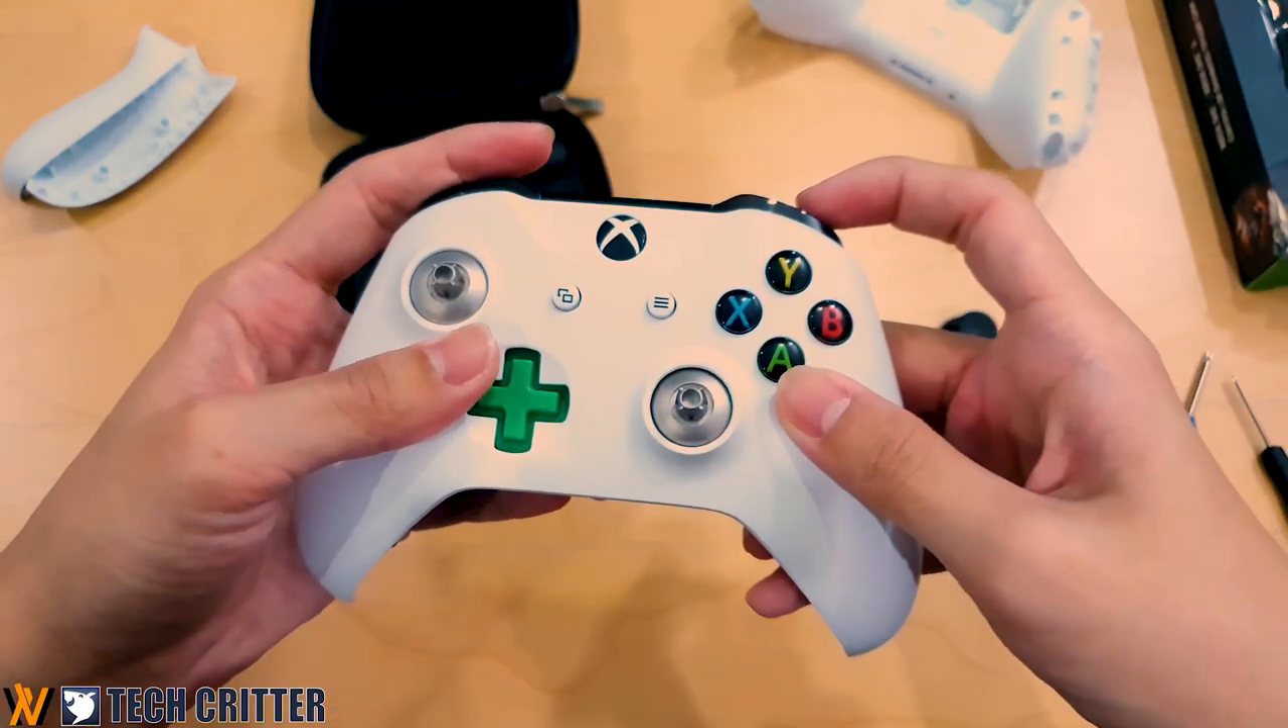And there you go the D-pad is in place.